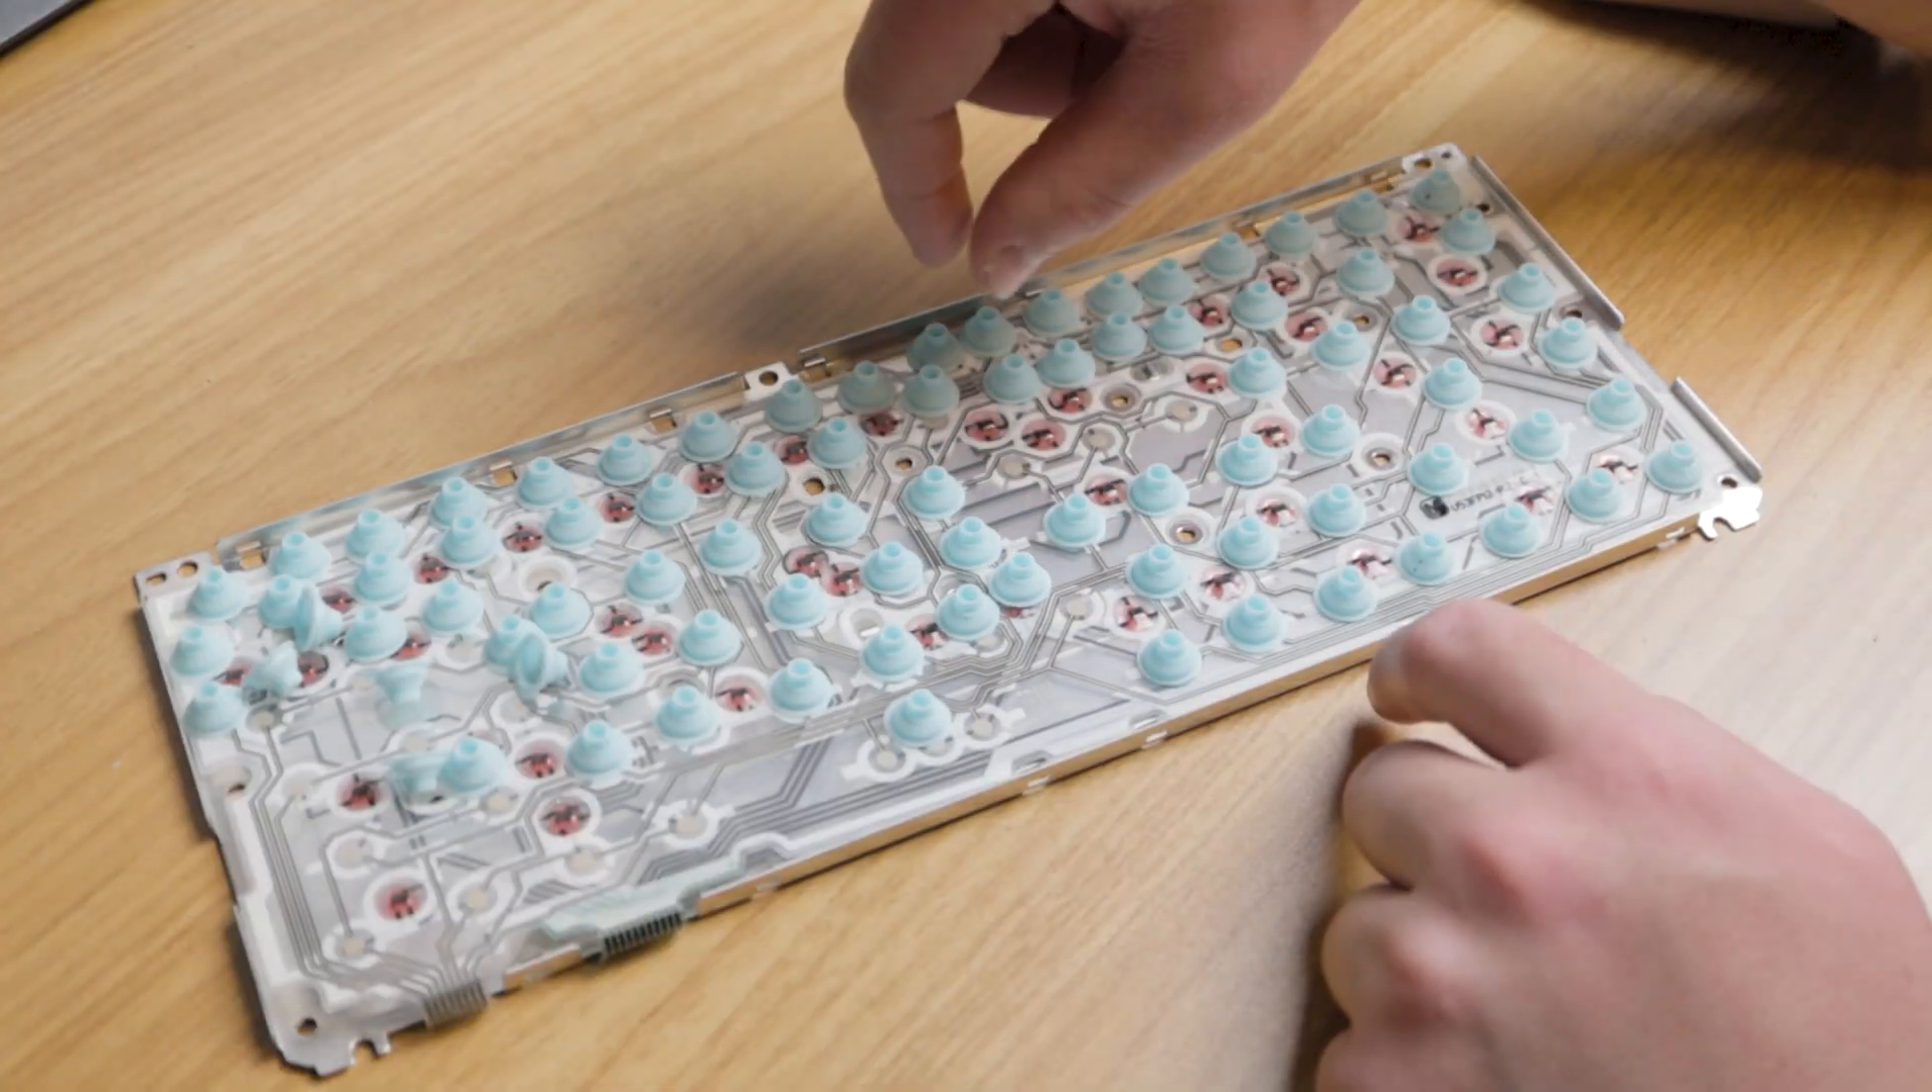I did get that top plastic off, but yeah, basically none of the blue domes are where they're supposed to be. They're not held in place by anything.